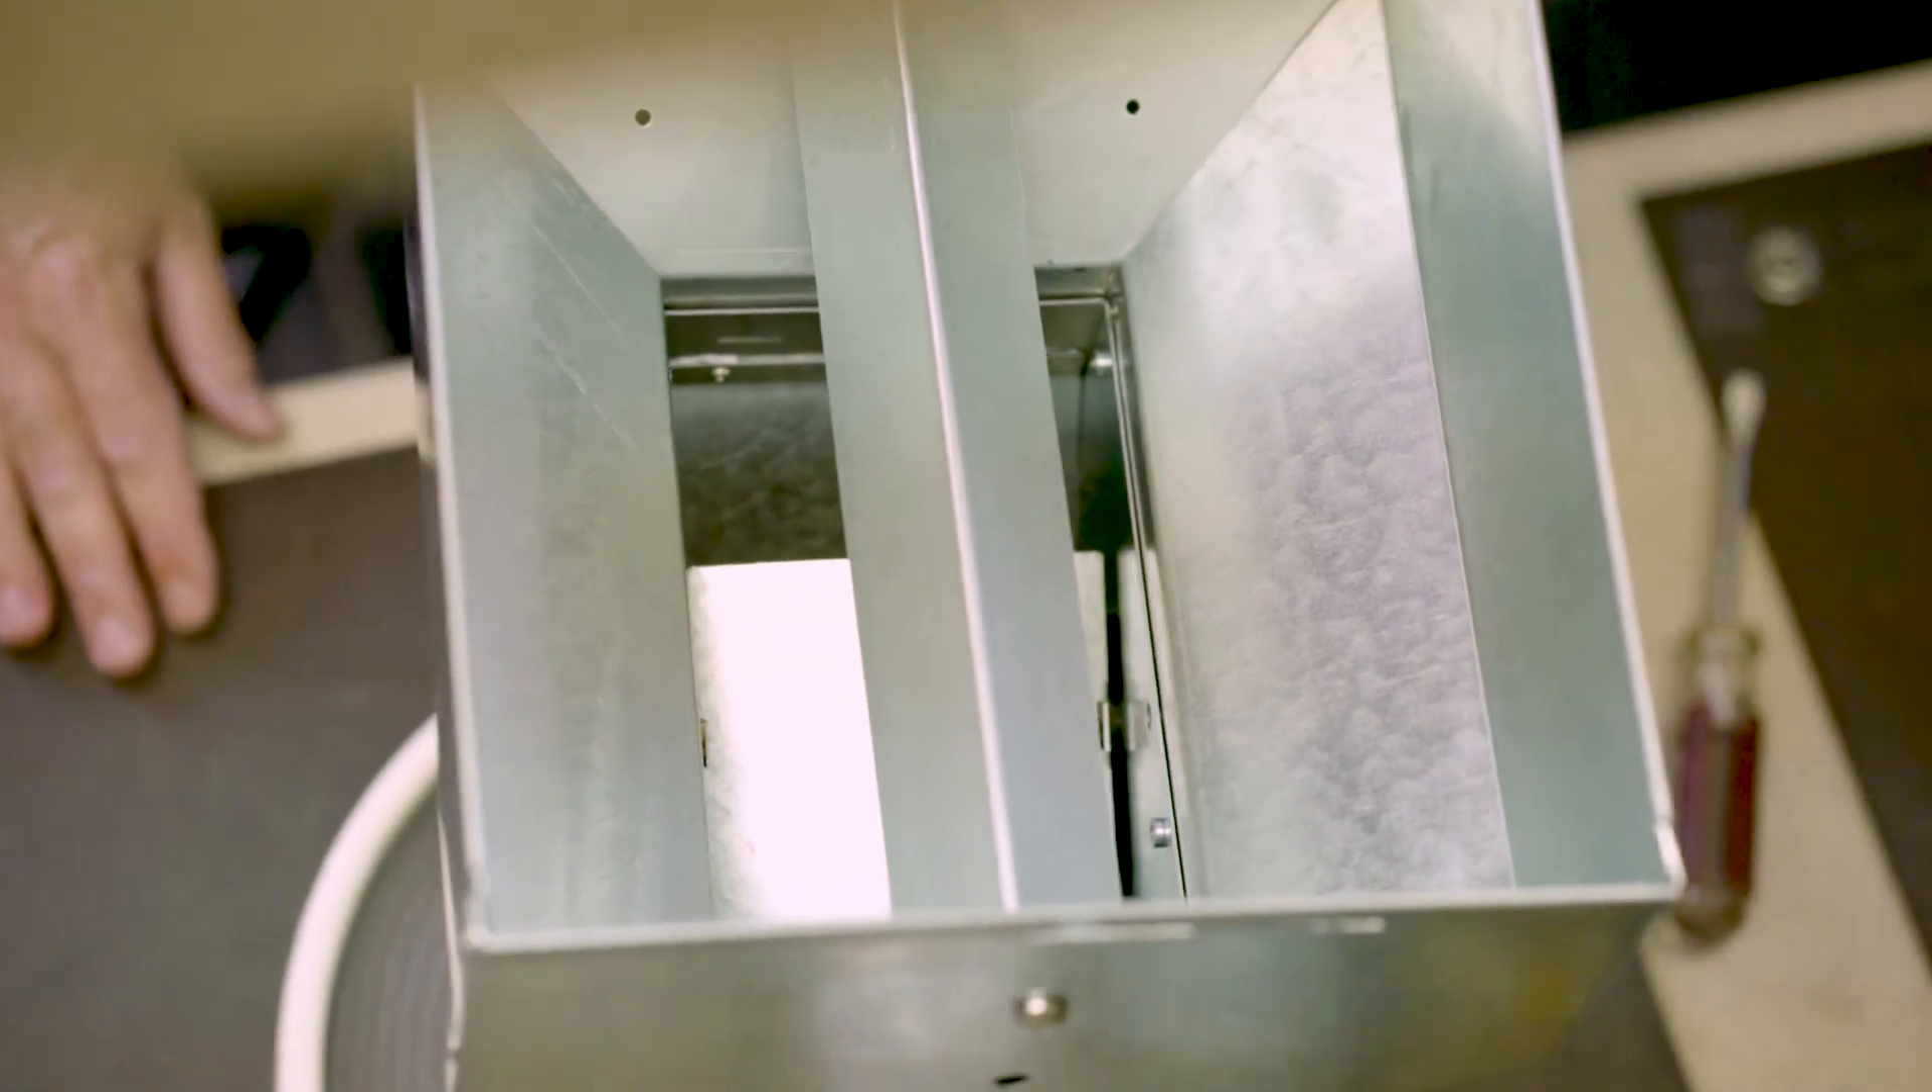Now that we've got the baffles installed, we're going to go ahead and reinstall the hopper back into the machine.